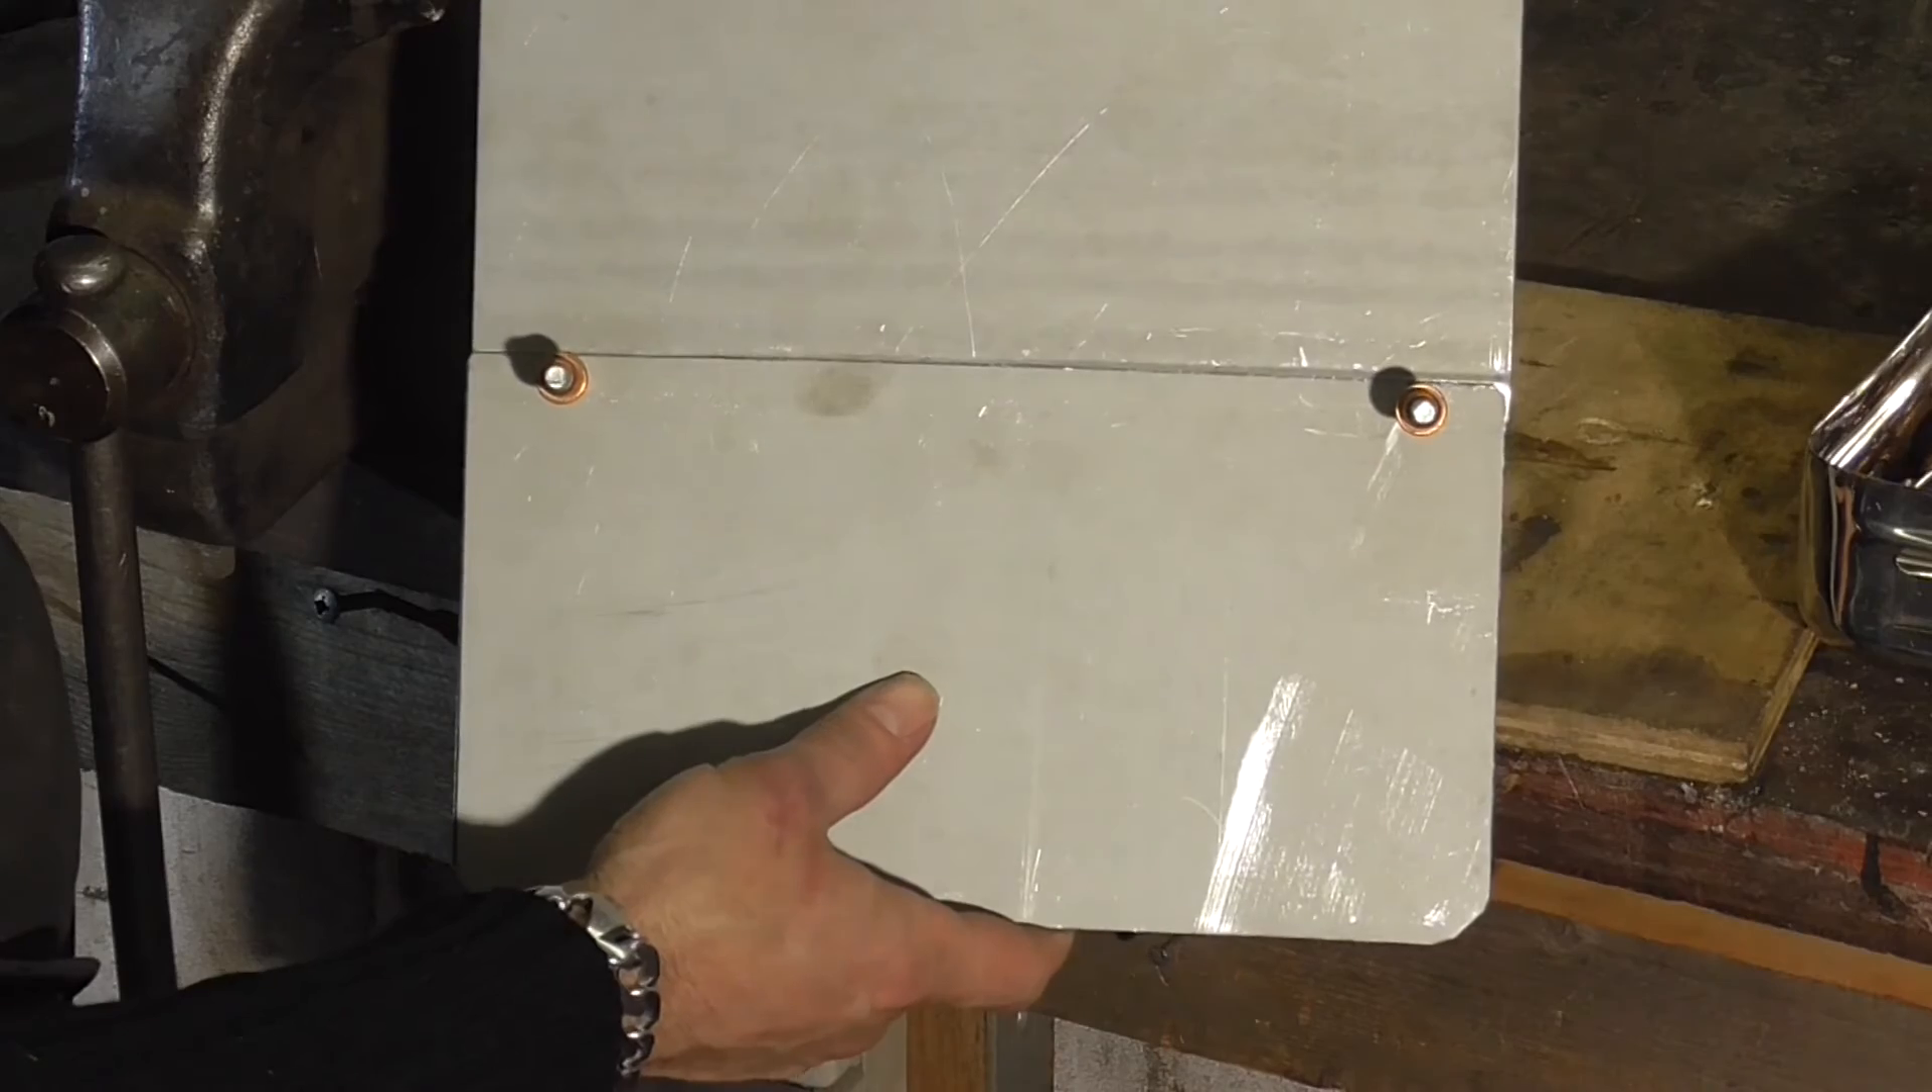Zo, we hebben nu de CLECO-bevestigingspinnen erin gezet.